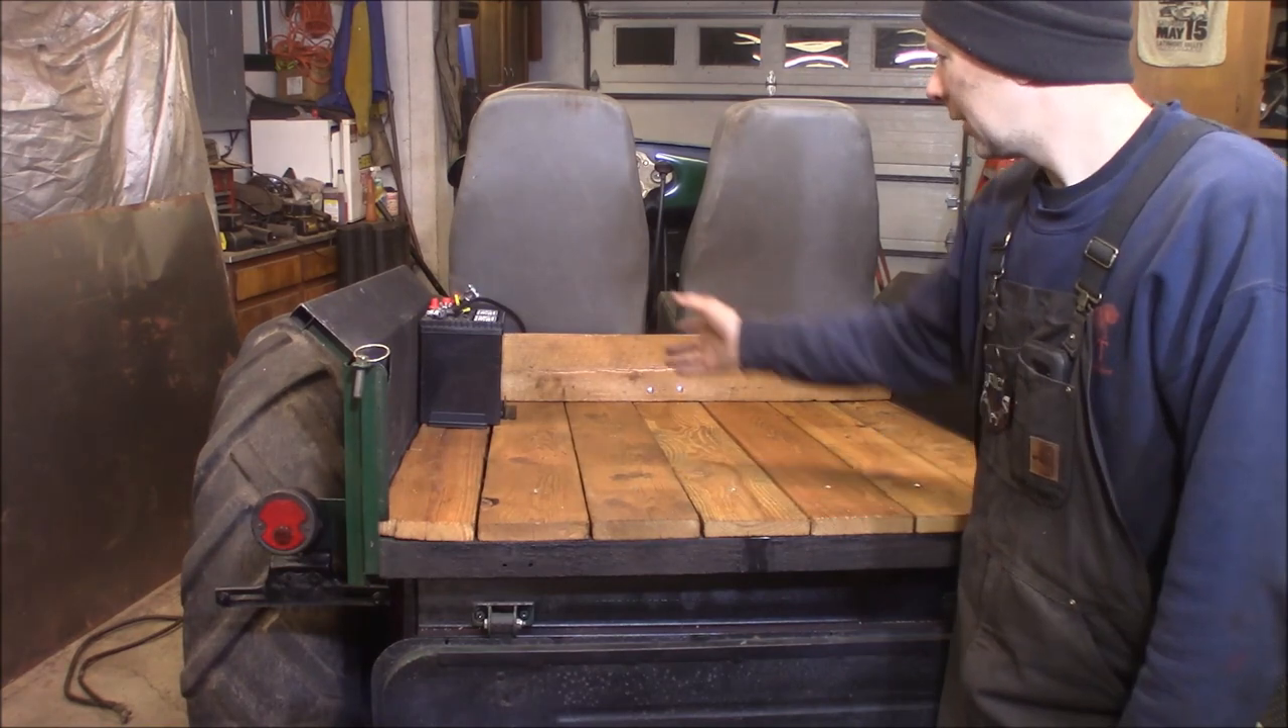We got the battery mounted here.